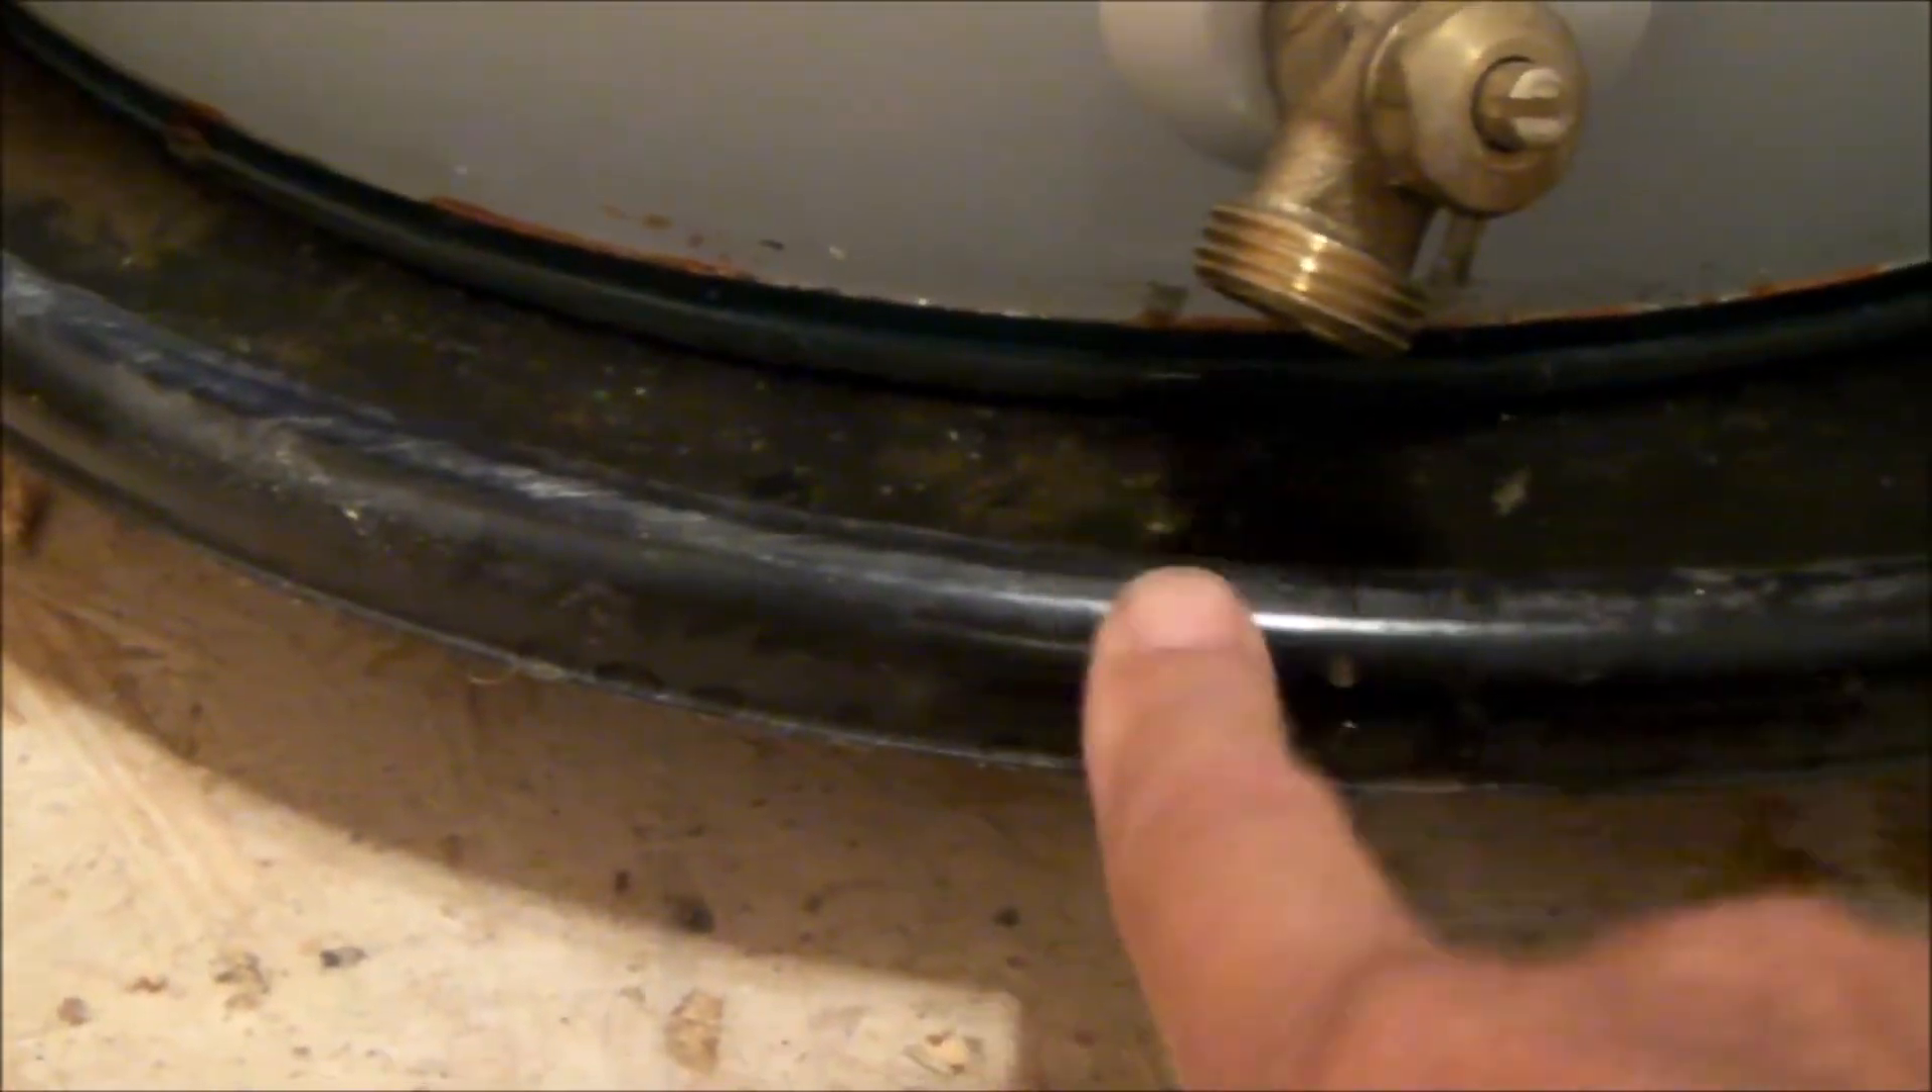You can see this drain cock right here I was not able to get my hose on it this drip pan is in the way.